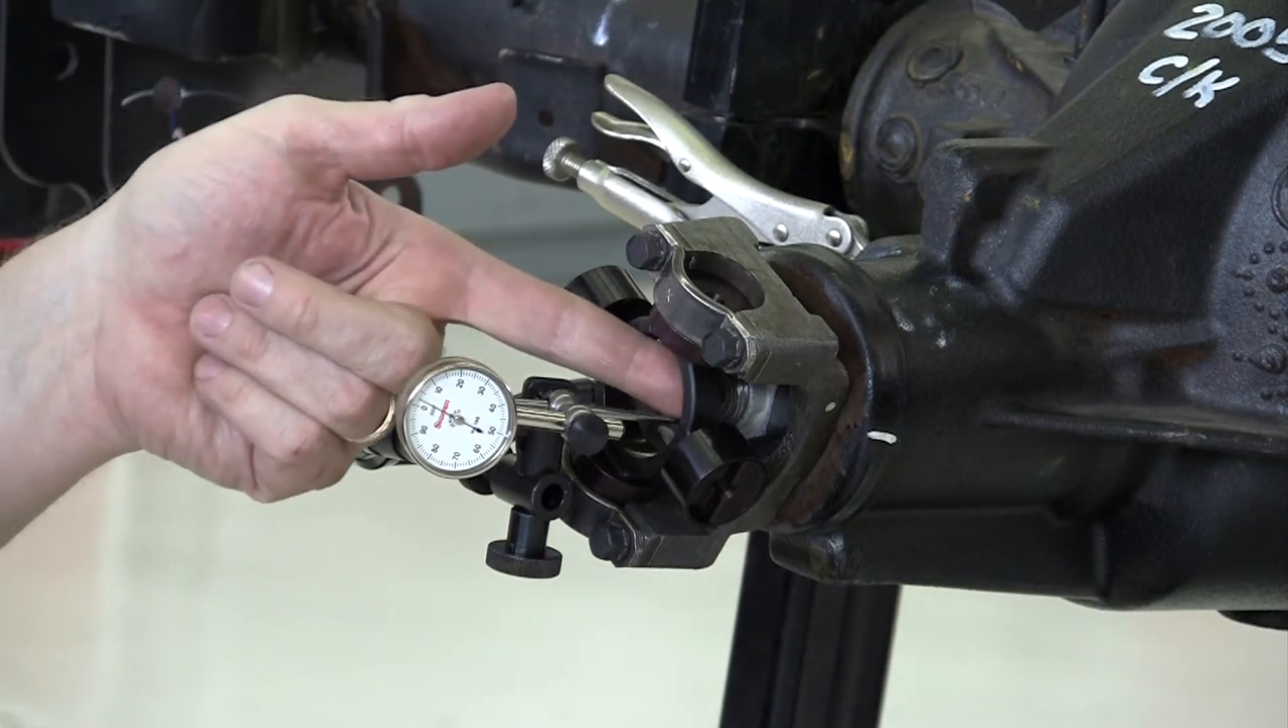So now I'm going to get the dial indicator connected. Okay, I've got the dial indicator connected up. I've just got this little flexible rod attachment and vice grip attachment here on the other side of the differential housing.